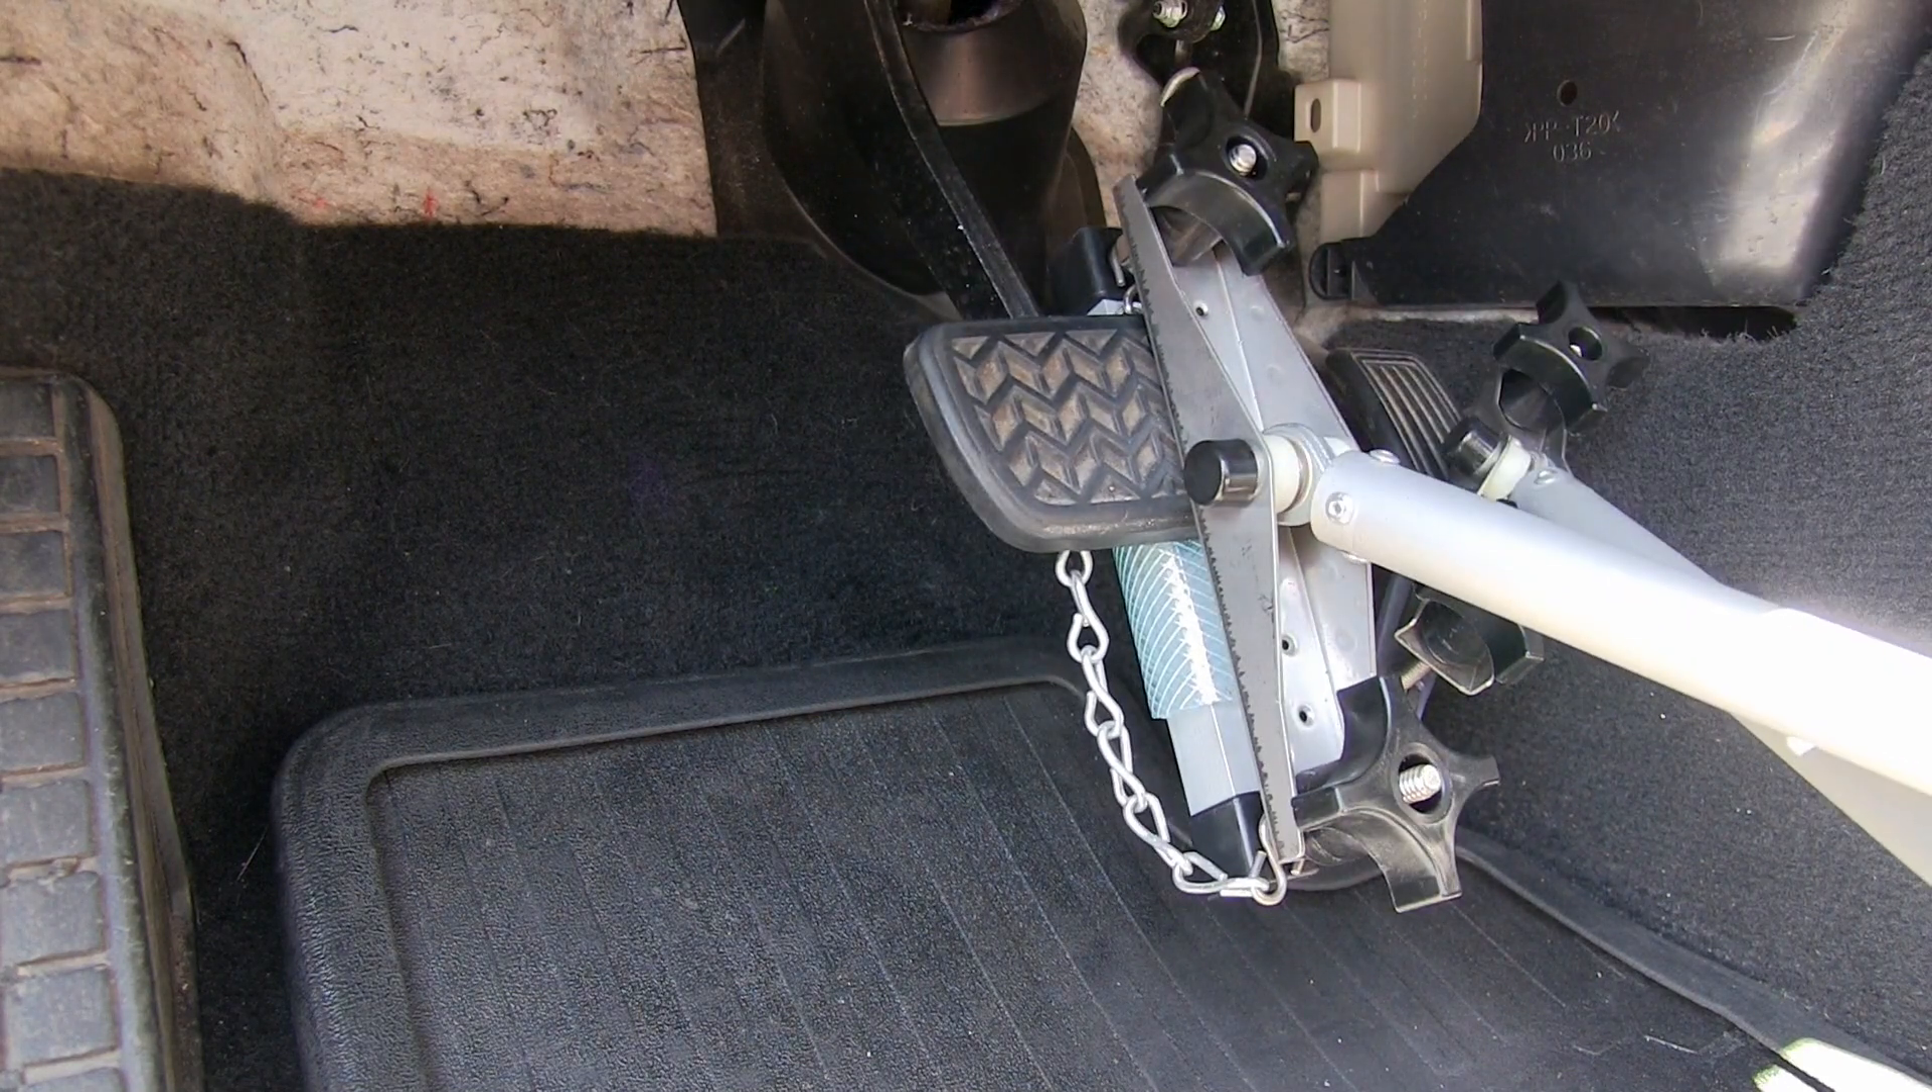And now we have assembled the brake pedal clamp.